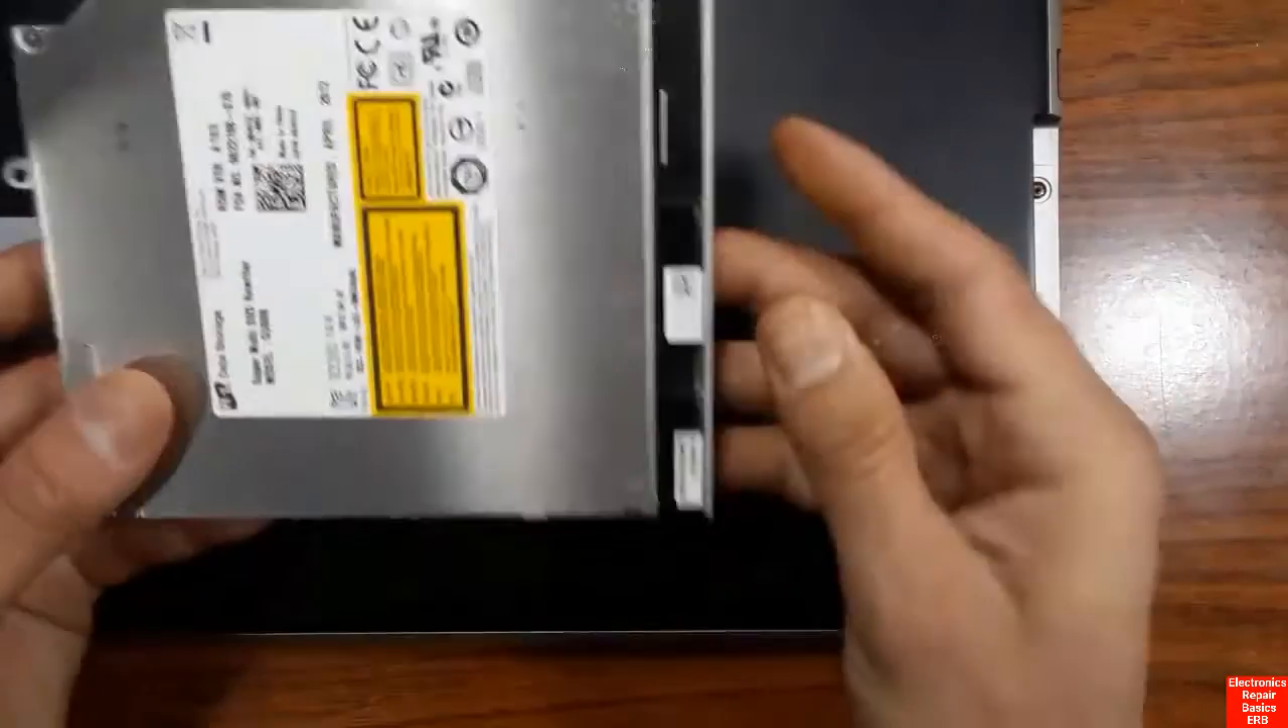Okay now the optical disk drive is removed.